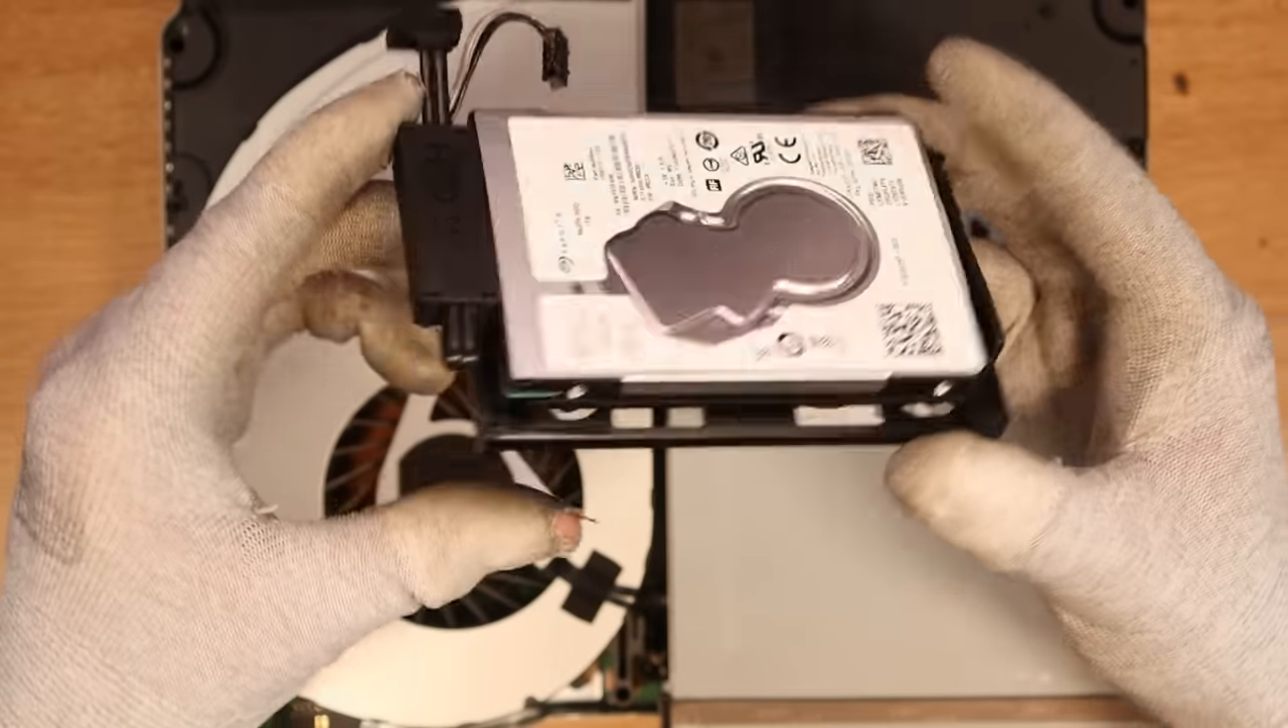I've just taken the hard drive caddy out of the console because I do just want to quickly run over this and make sure that the hard drive is okay.